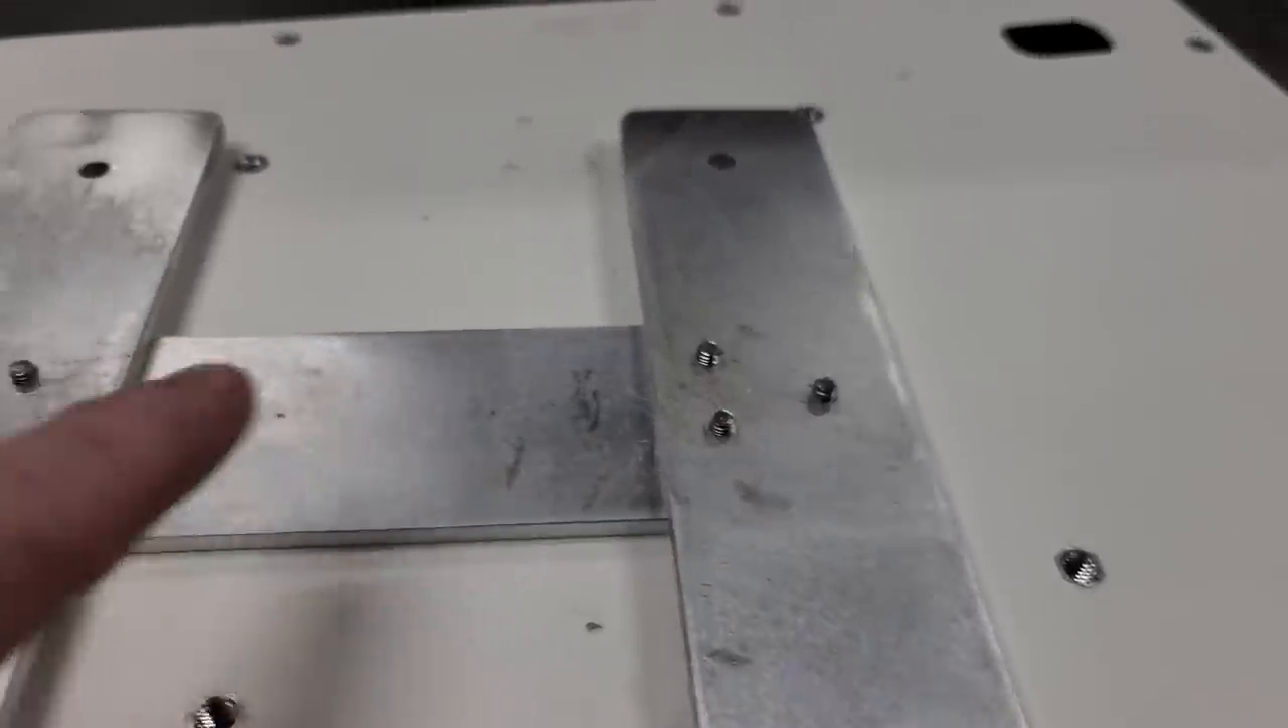My studs are sticking through a little bit.